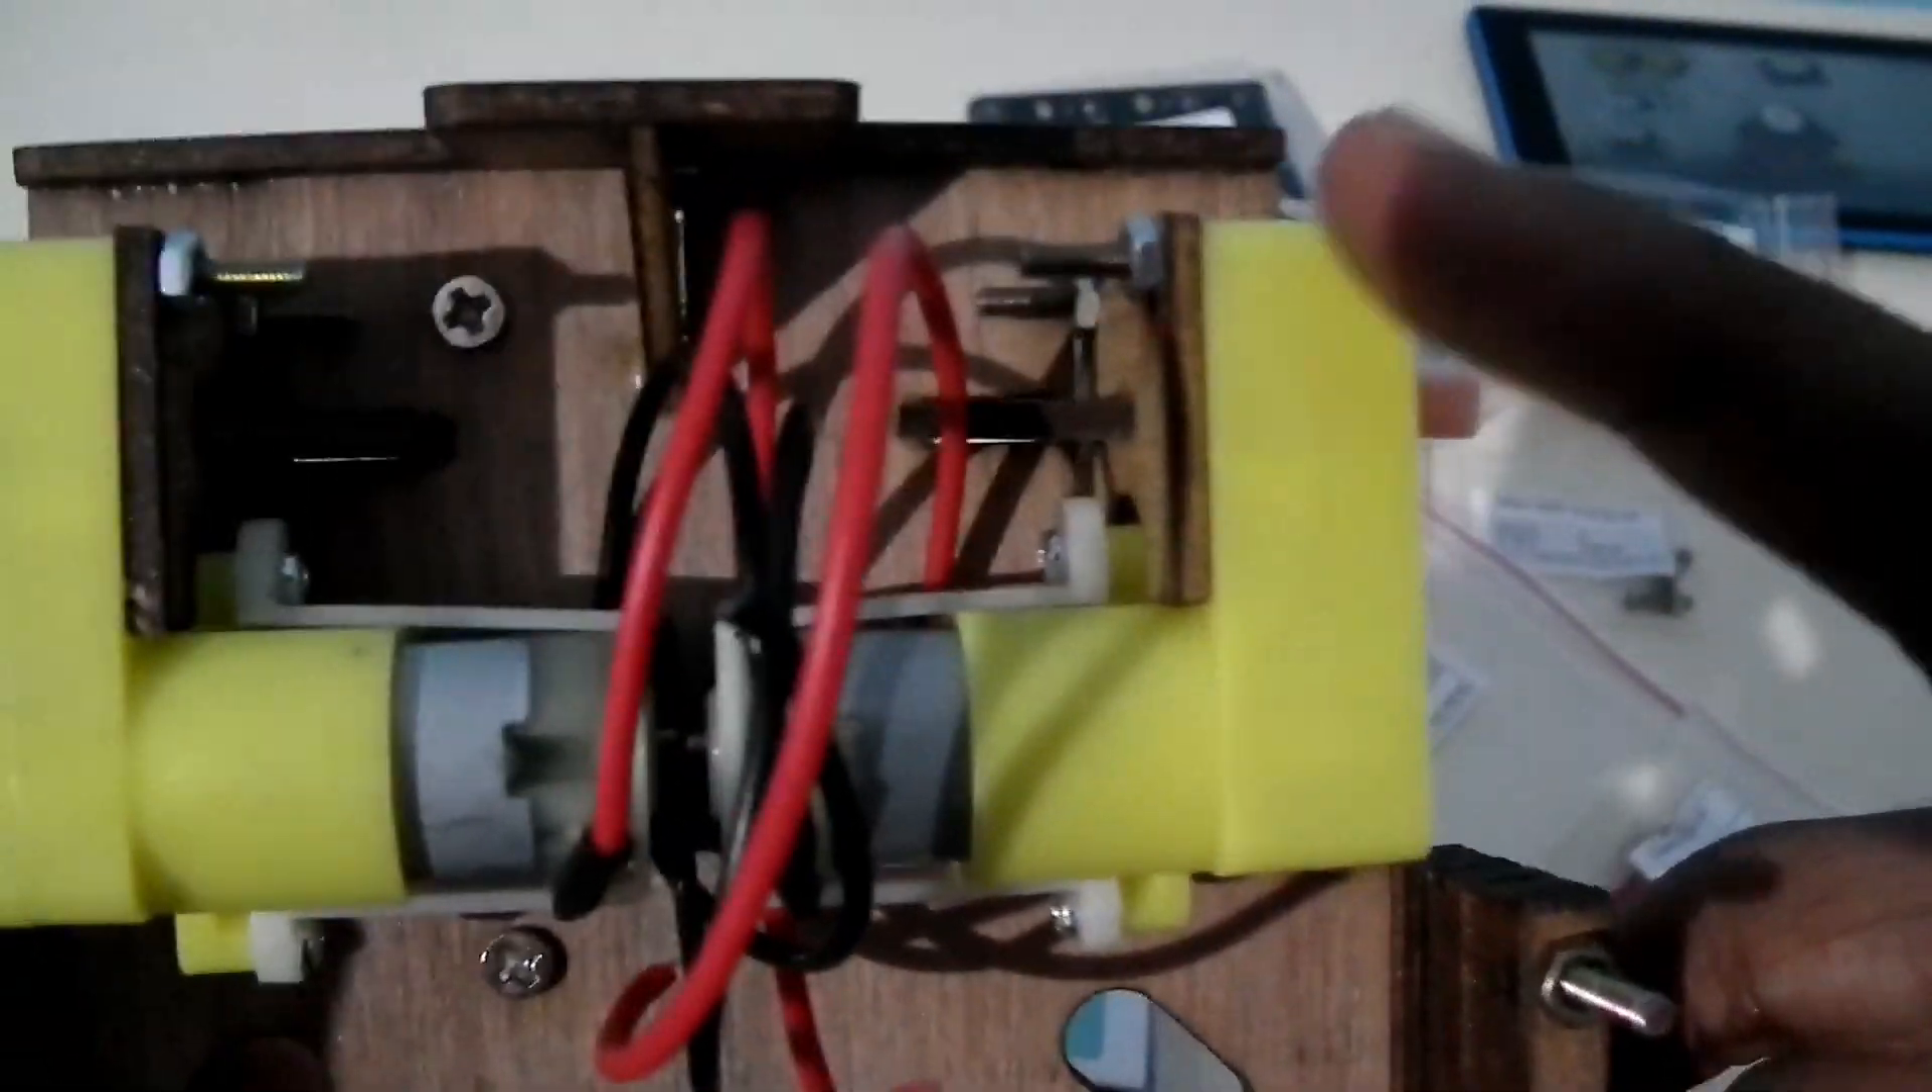Now I have installed both the motors as you can see.